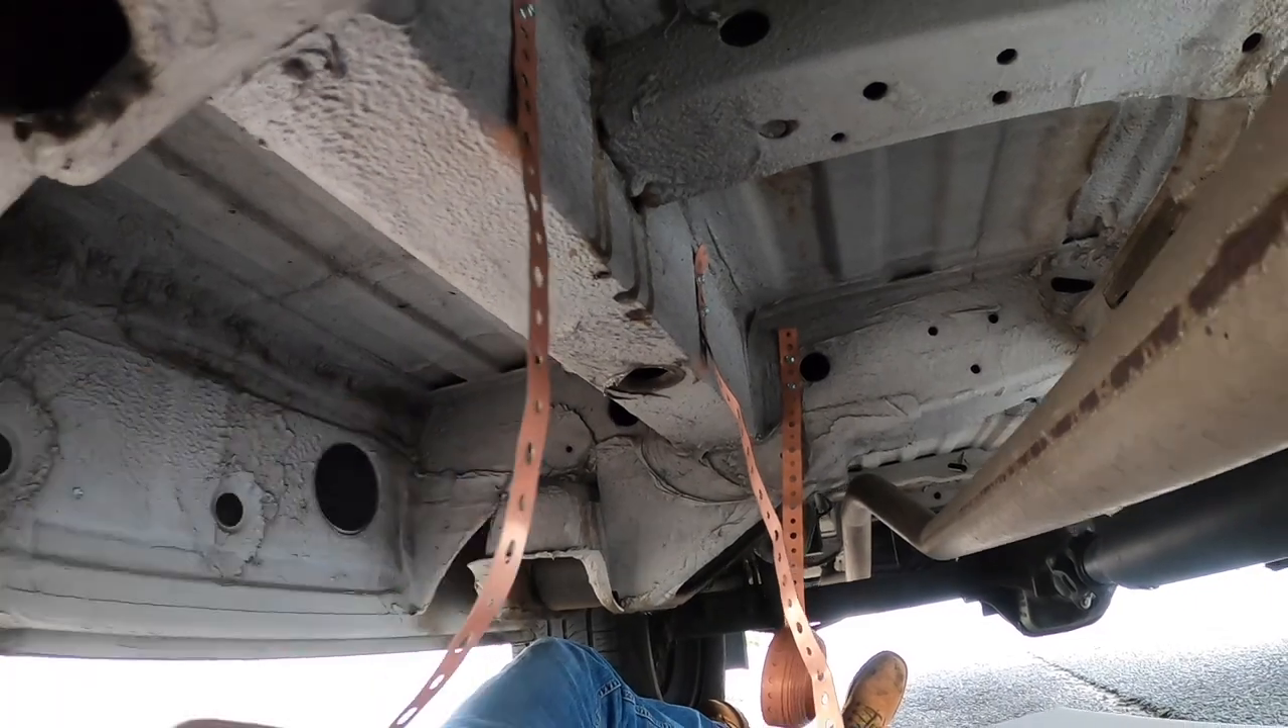So I have my copper pipe hanger right here and I have three strands so far that I'm putting on the passenger side as you can see here.